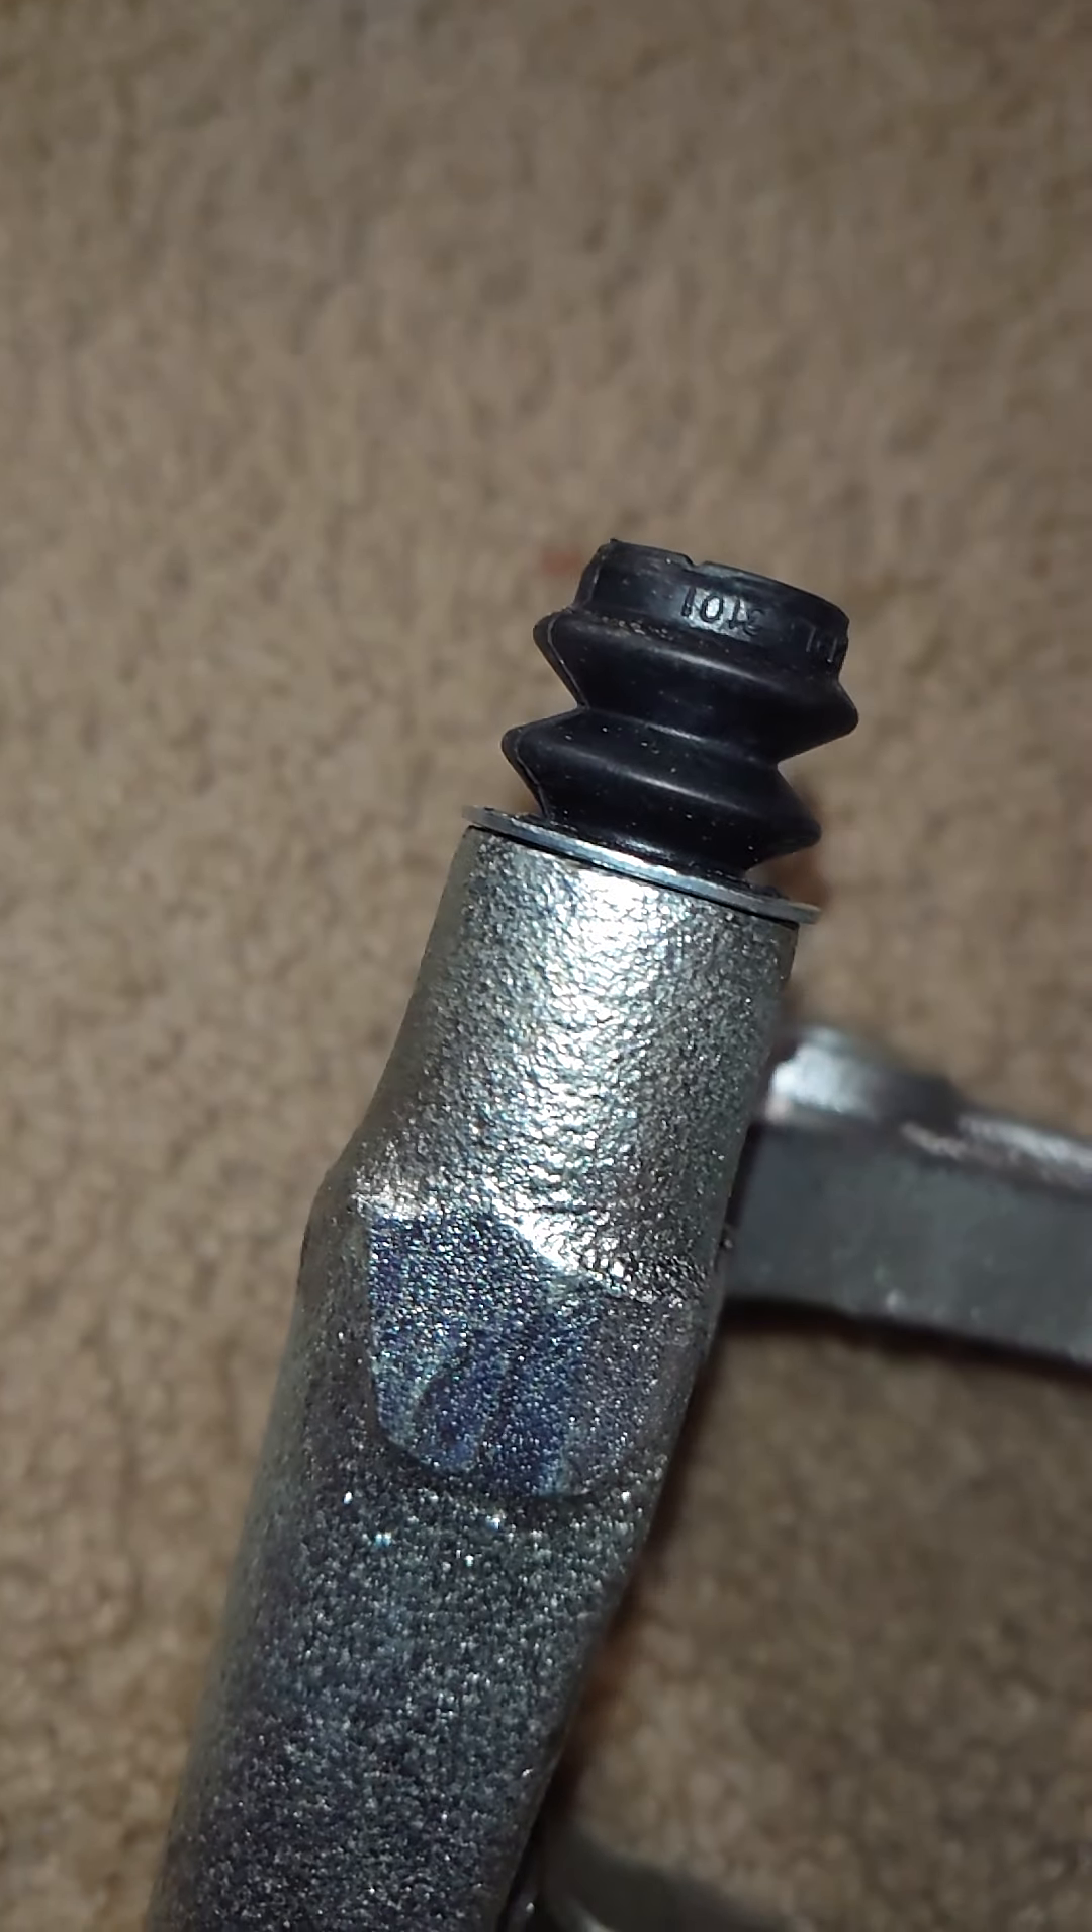So, as seen right here, we have the caliper sliding pin boot put in. I'd say it's pretty uniform around.